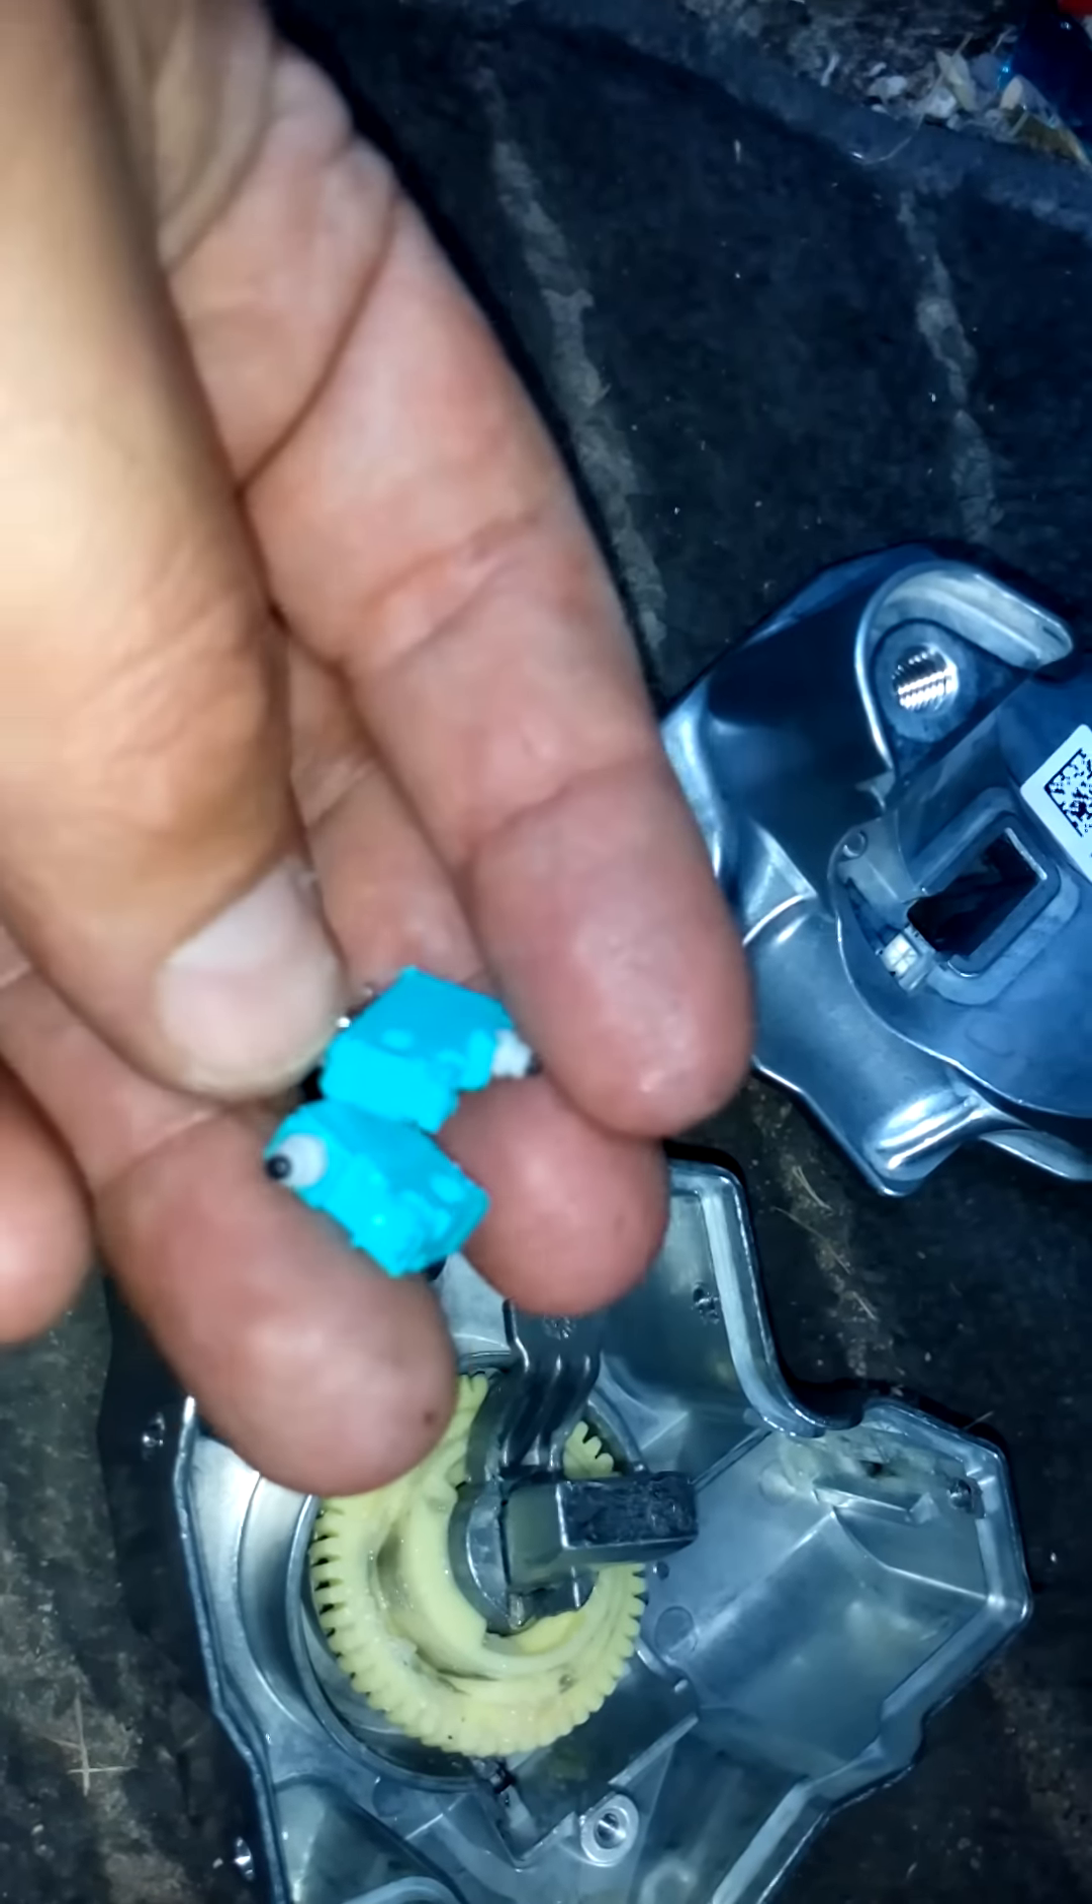As you see I pulled out the switches.